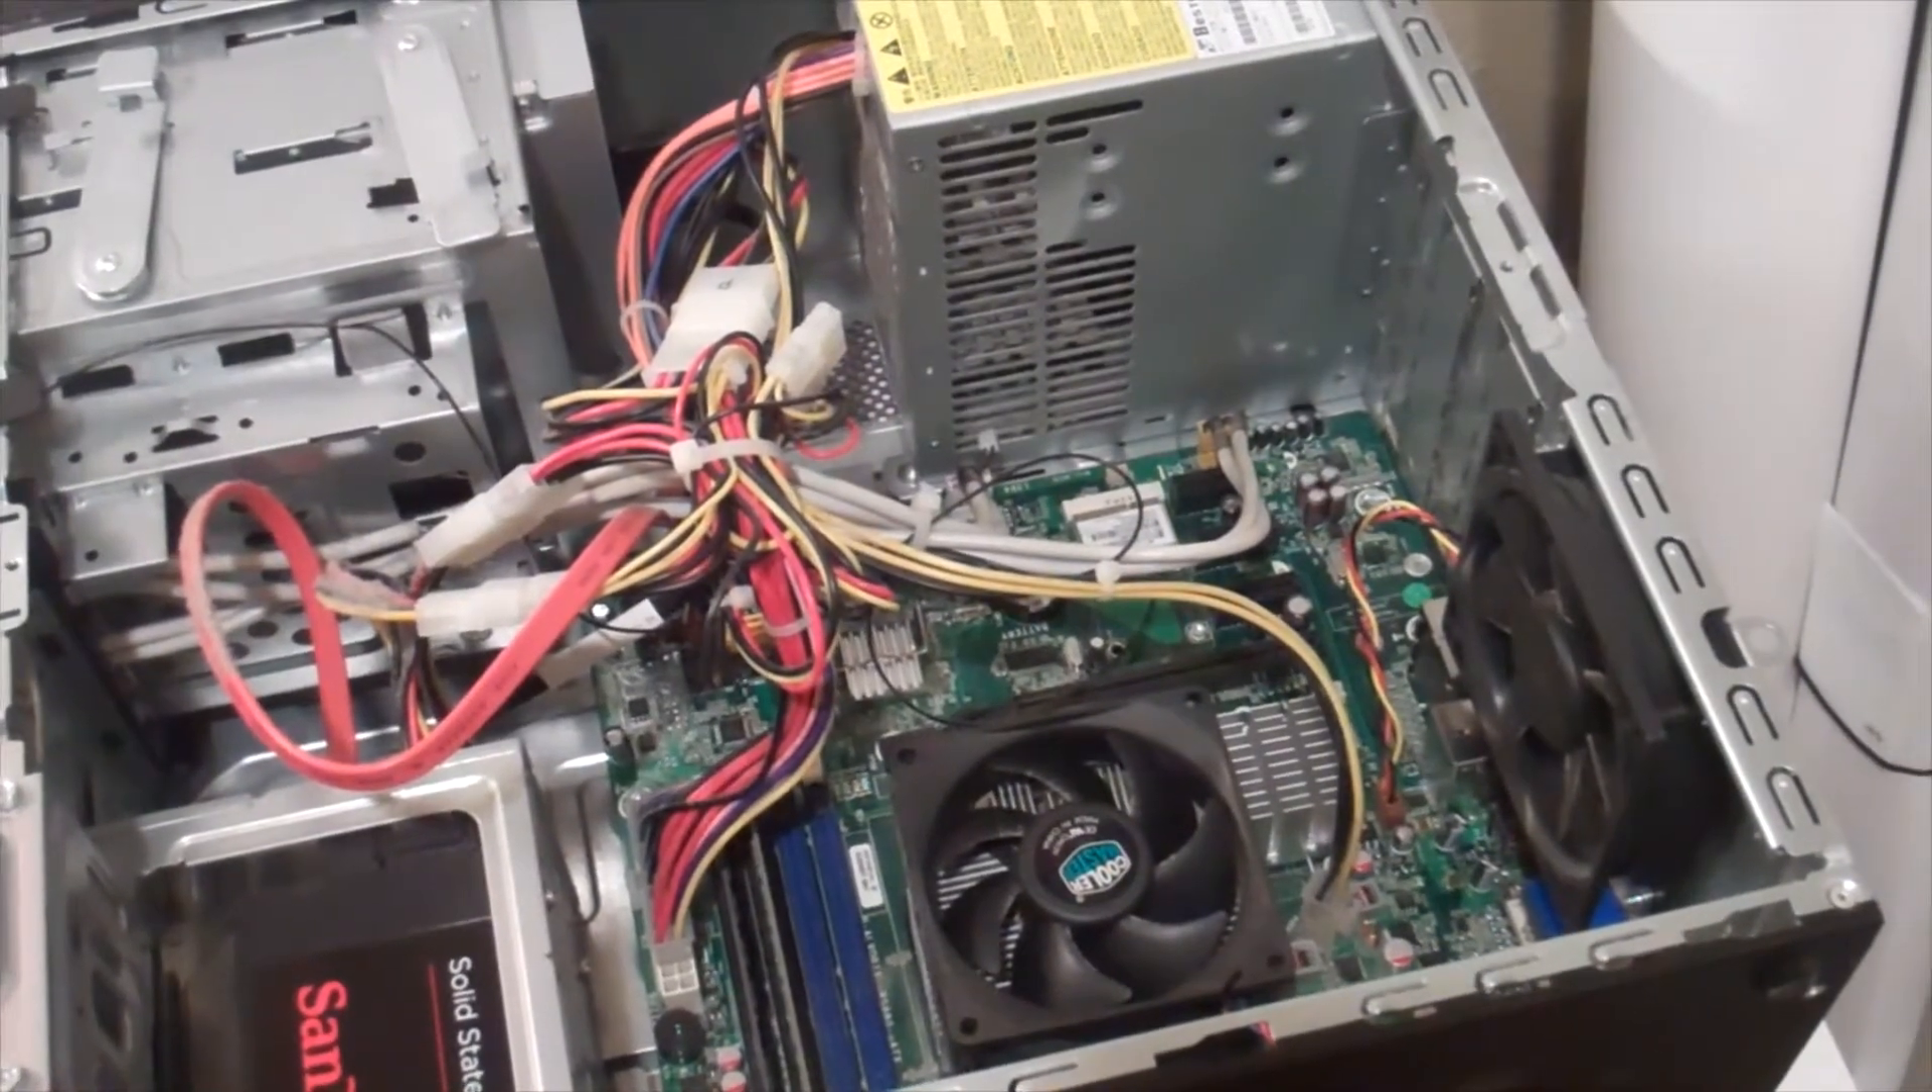All right everybody got the cover off and as you can see it's actually pretty clean in here.